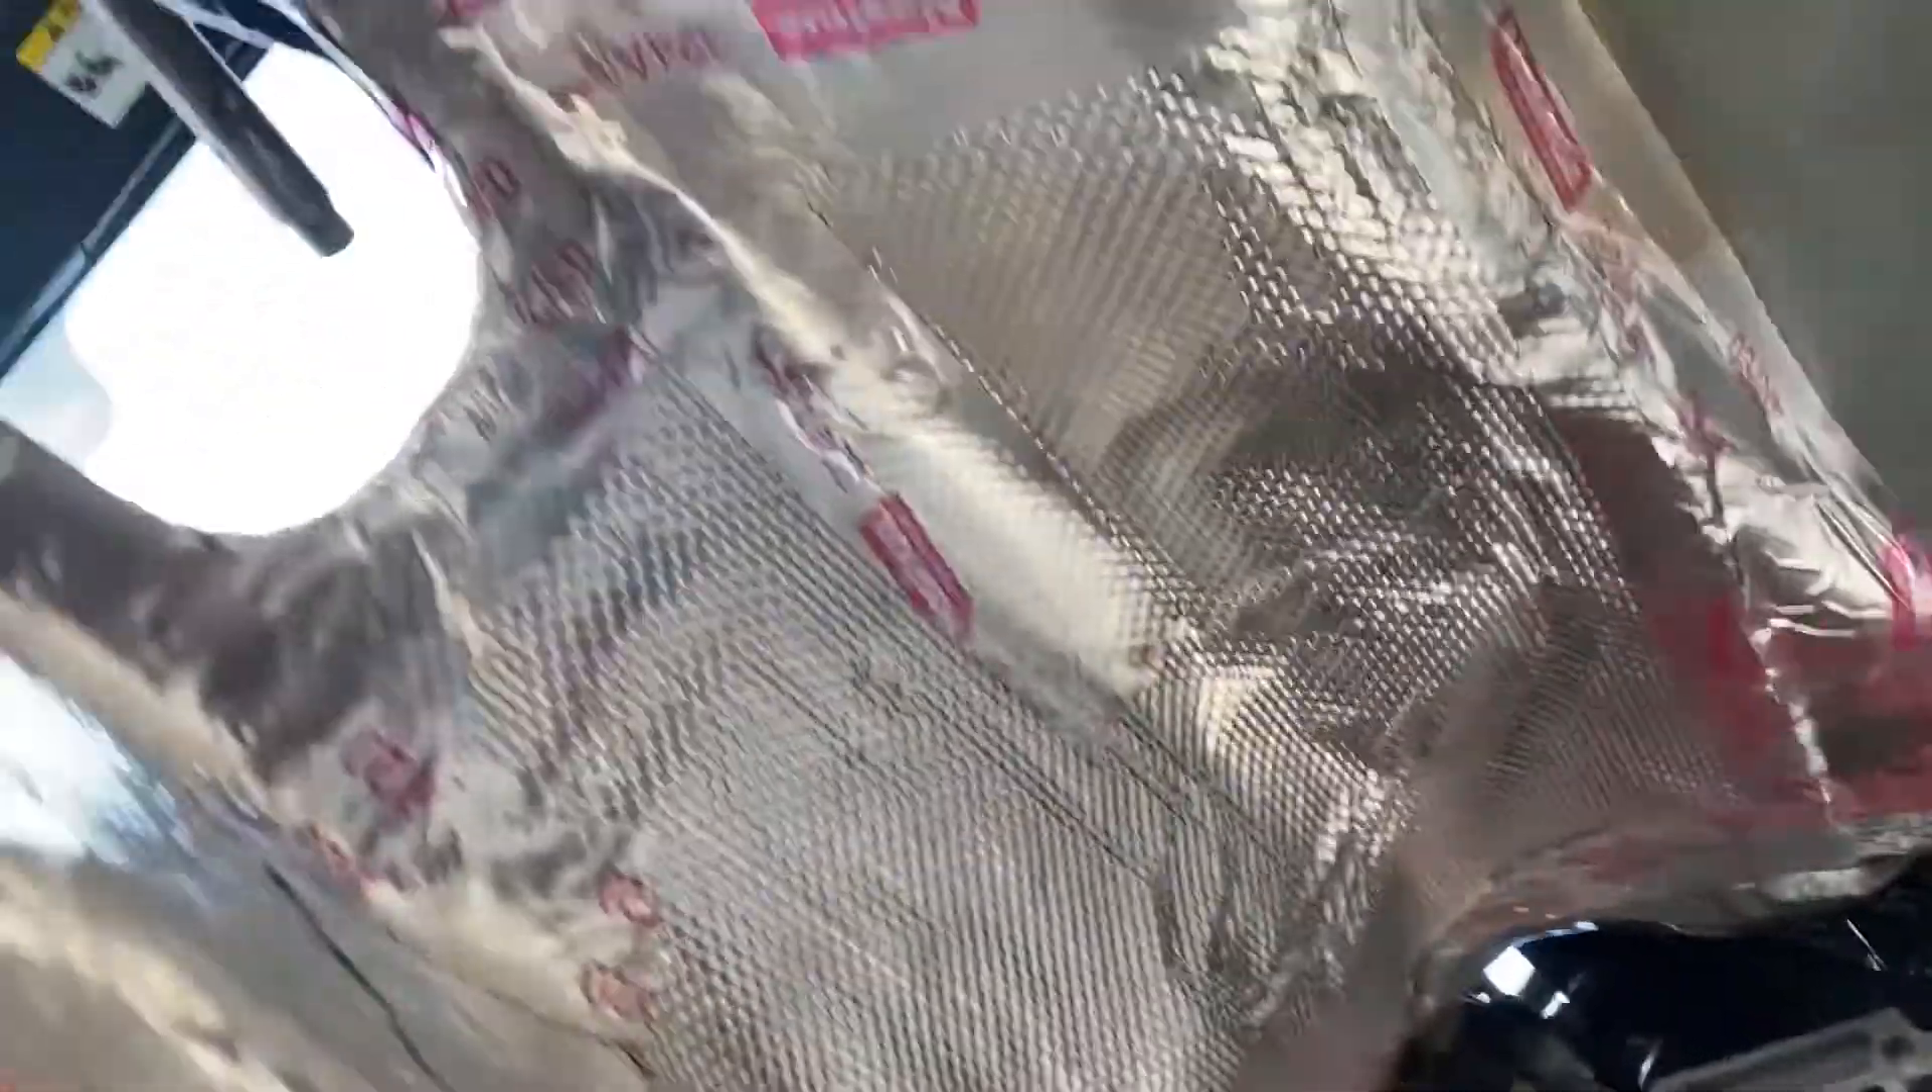So here's all the heat shielding on and, uh, aluminum foil tape.